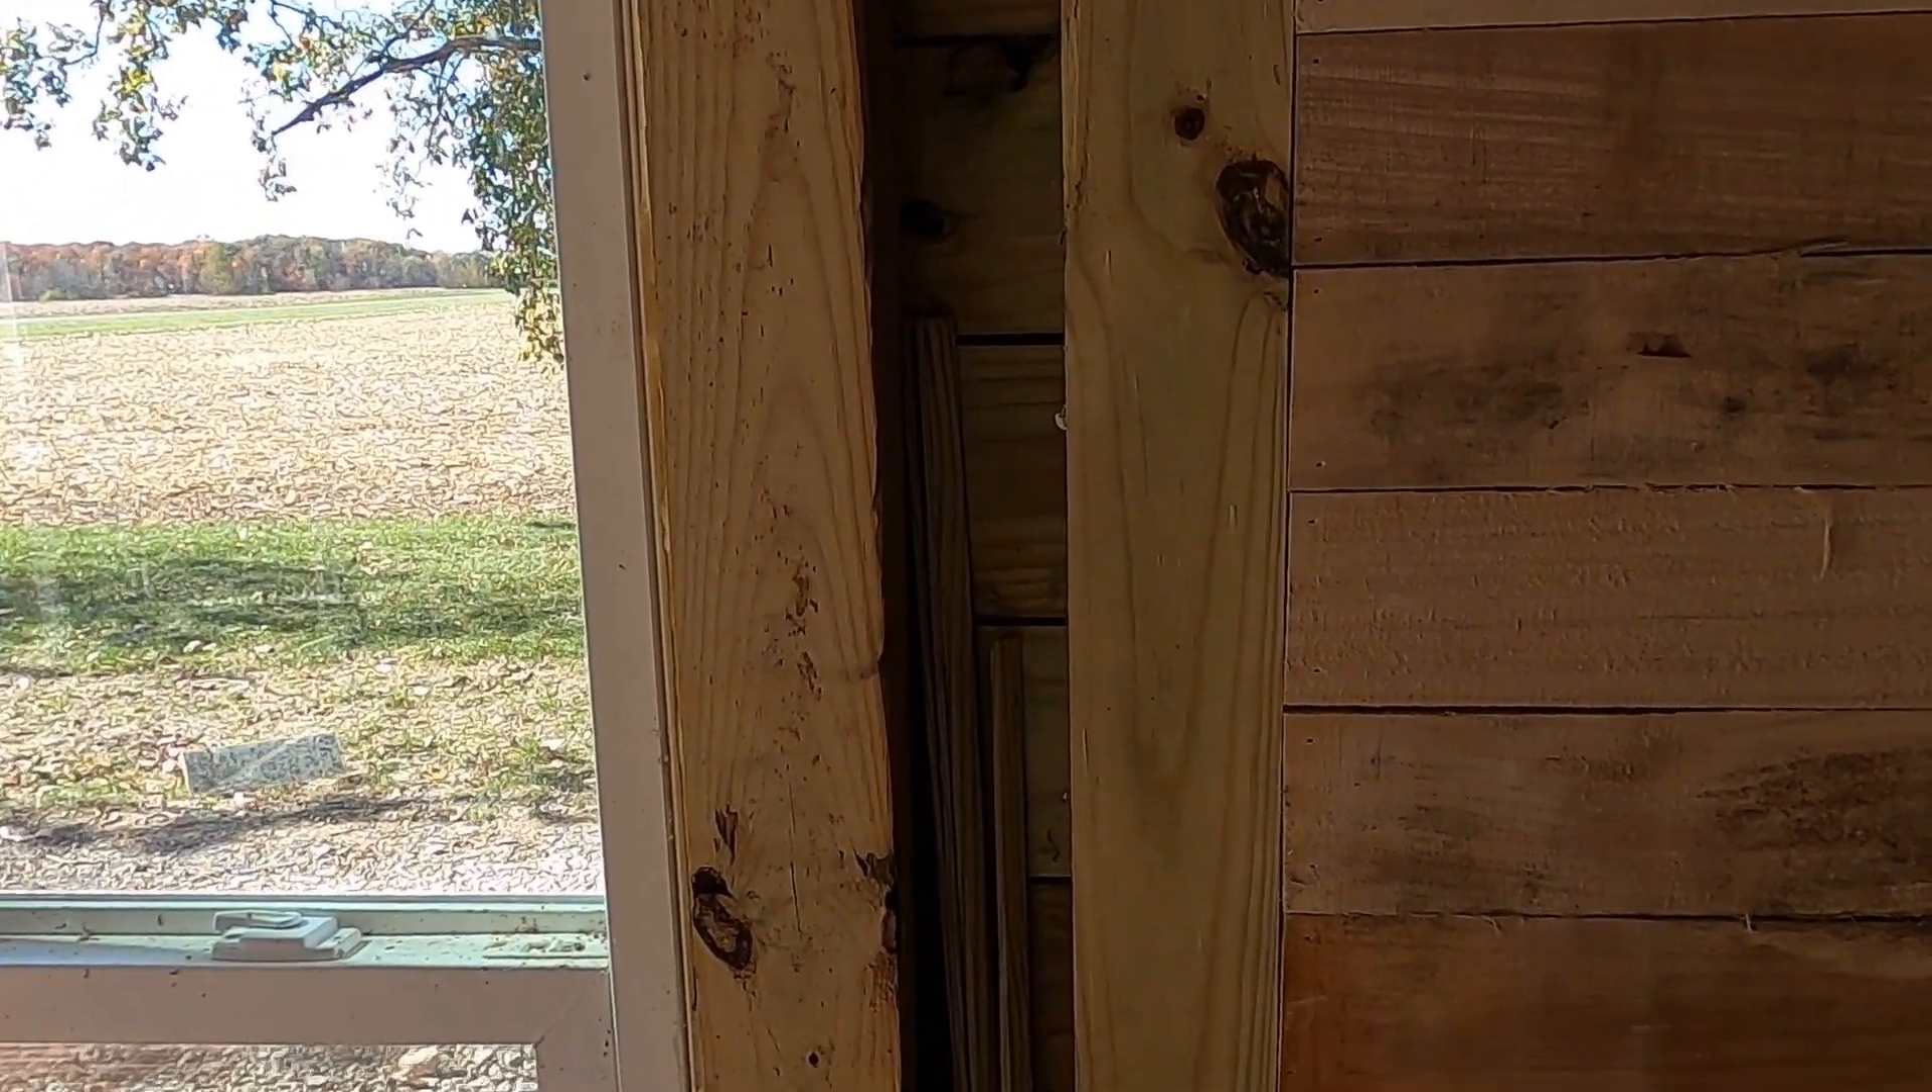I've got a little bit of something going on here between these two four by fours this gap here I will figure something out for that.